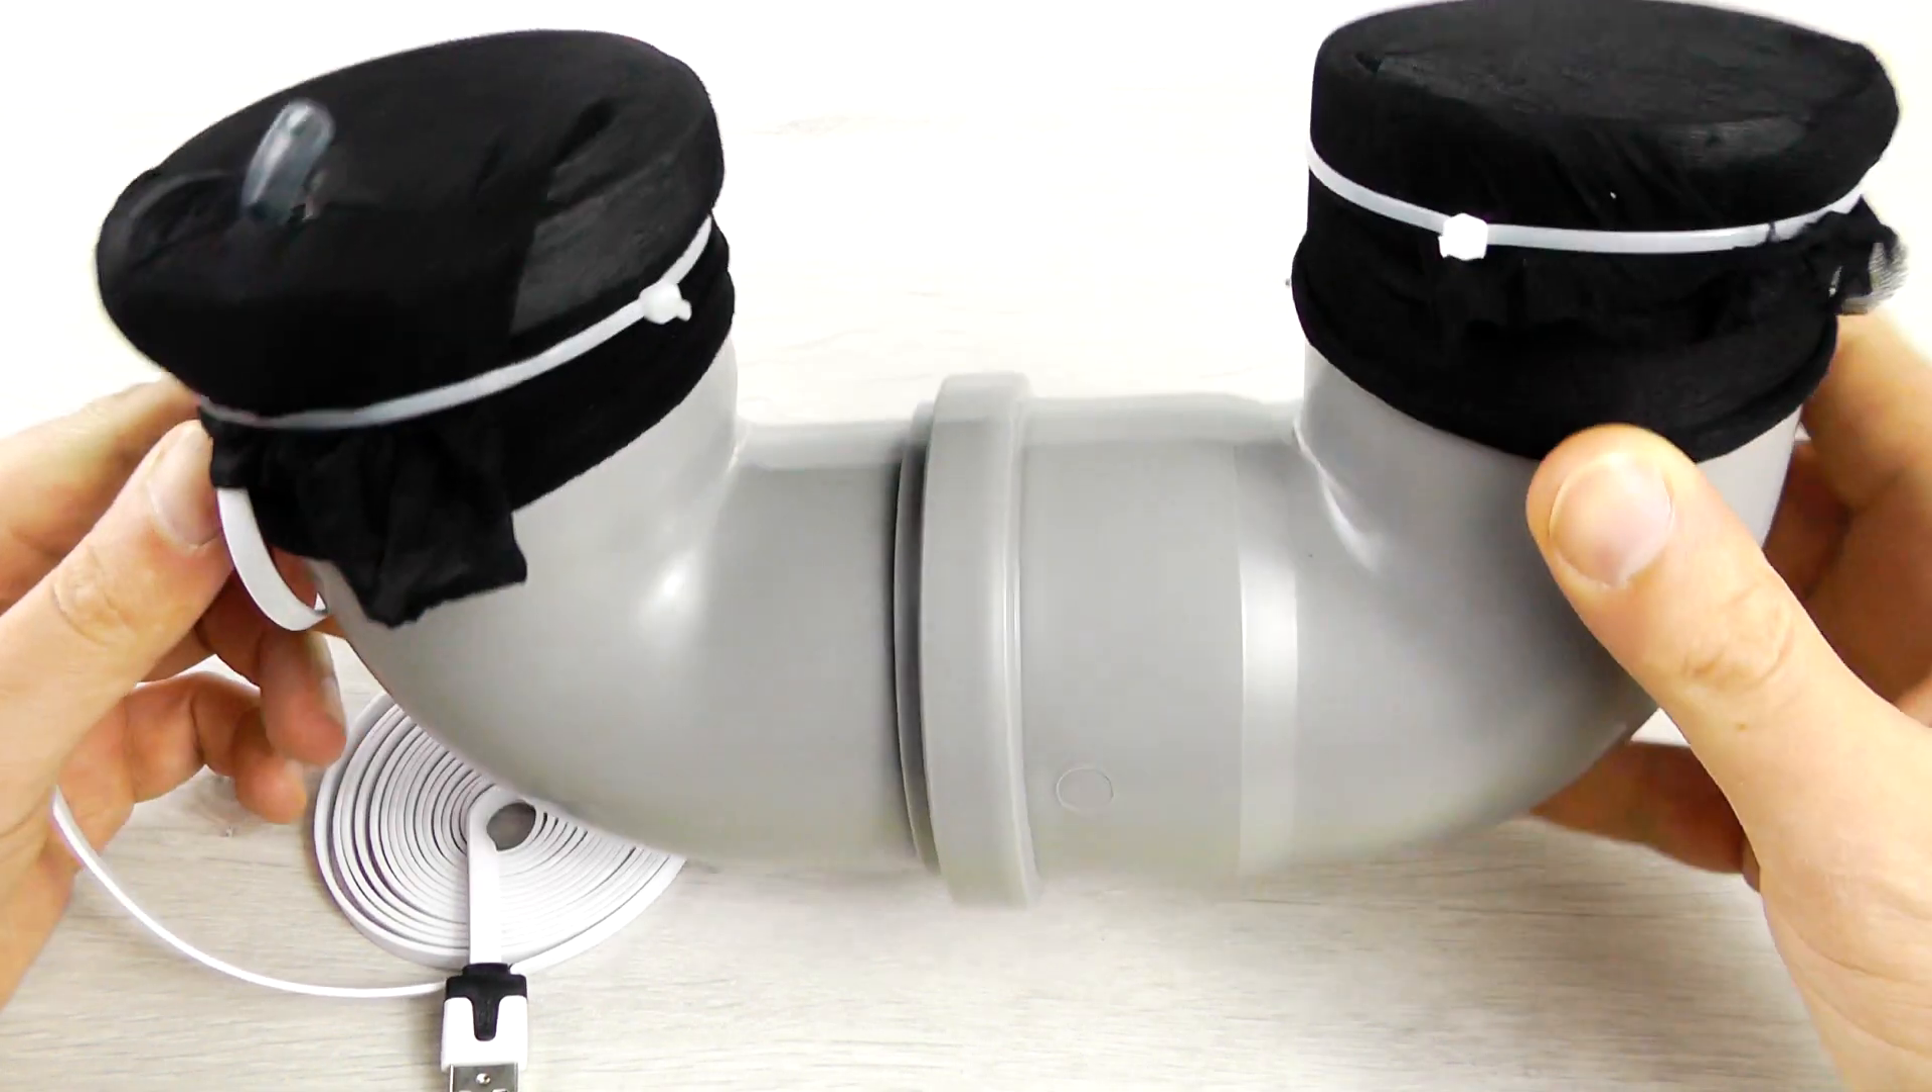Na koniec zakładam siatkę ochronną na oba końce rur. Montaż mam już zakończony.